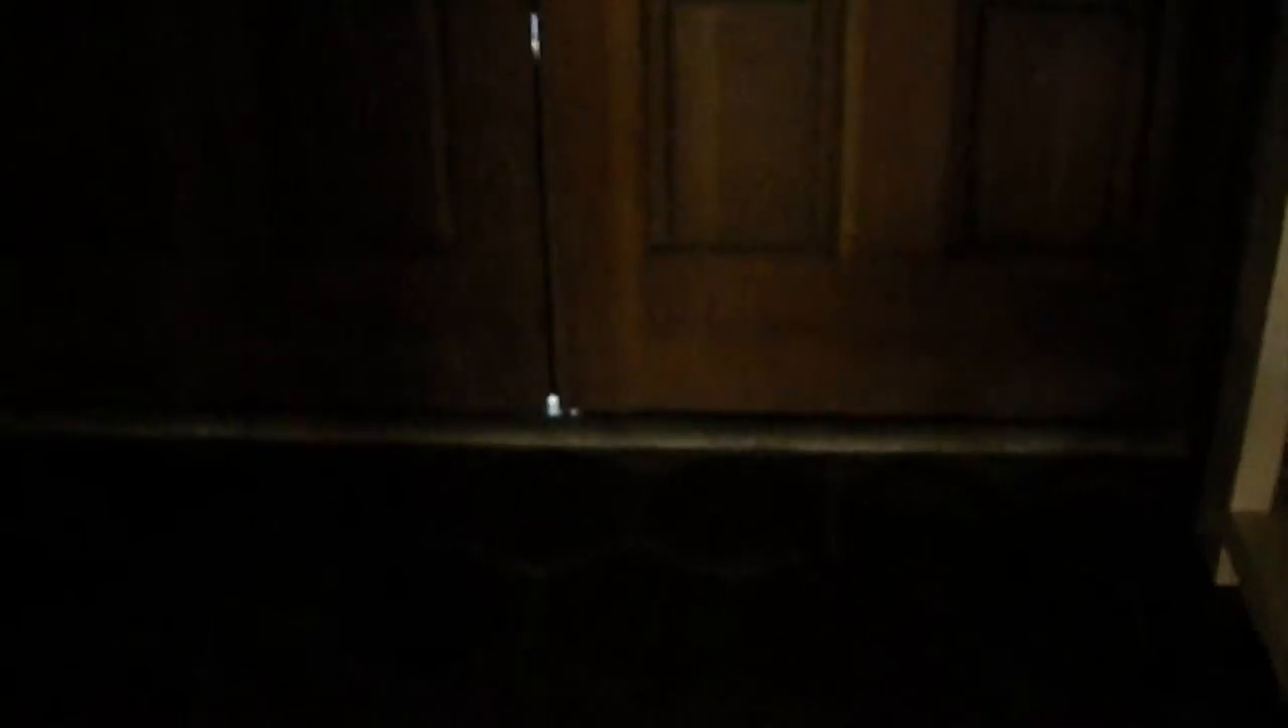And you can see that this door has quite a bit of daylight coming through right here. That's not going to do you any favors with your electric bill, your air conditioning bill, your heating bill, that type of stuff.